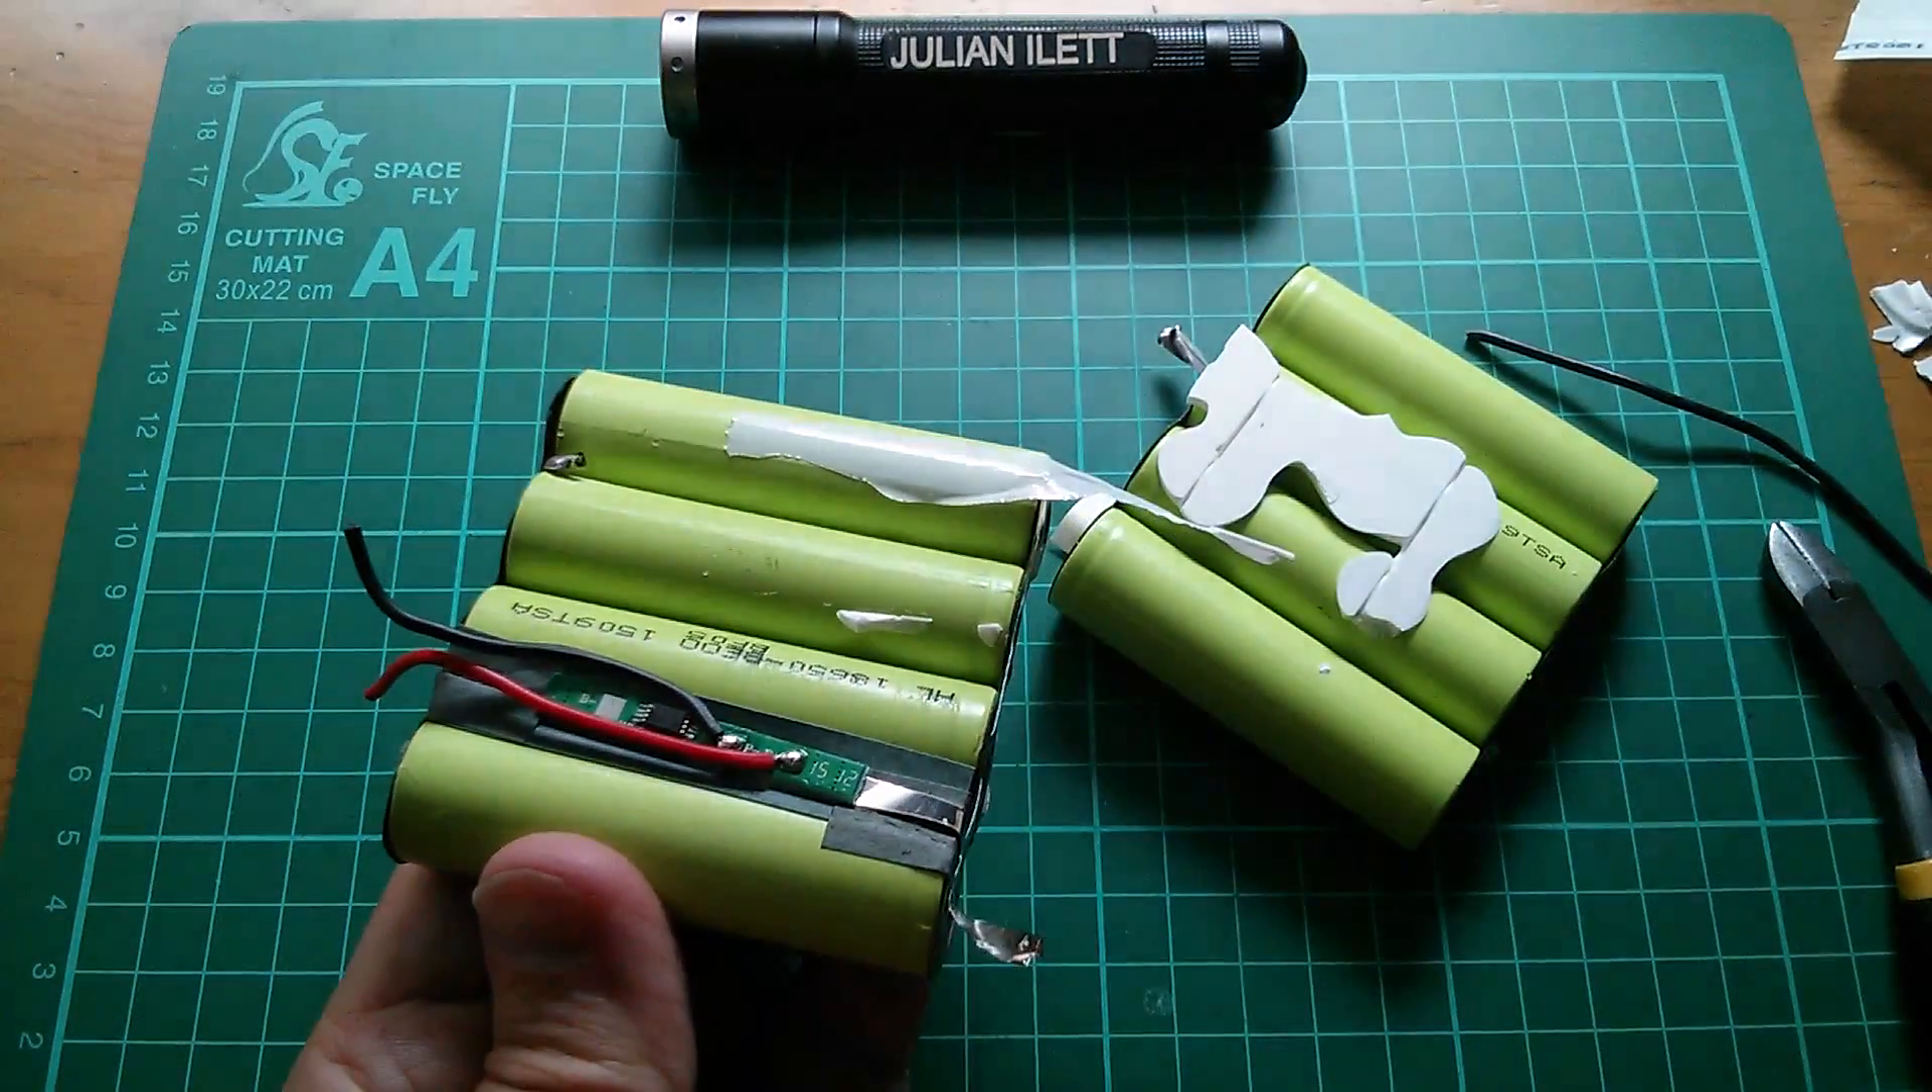I've still got to remove this battery protection board.